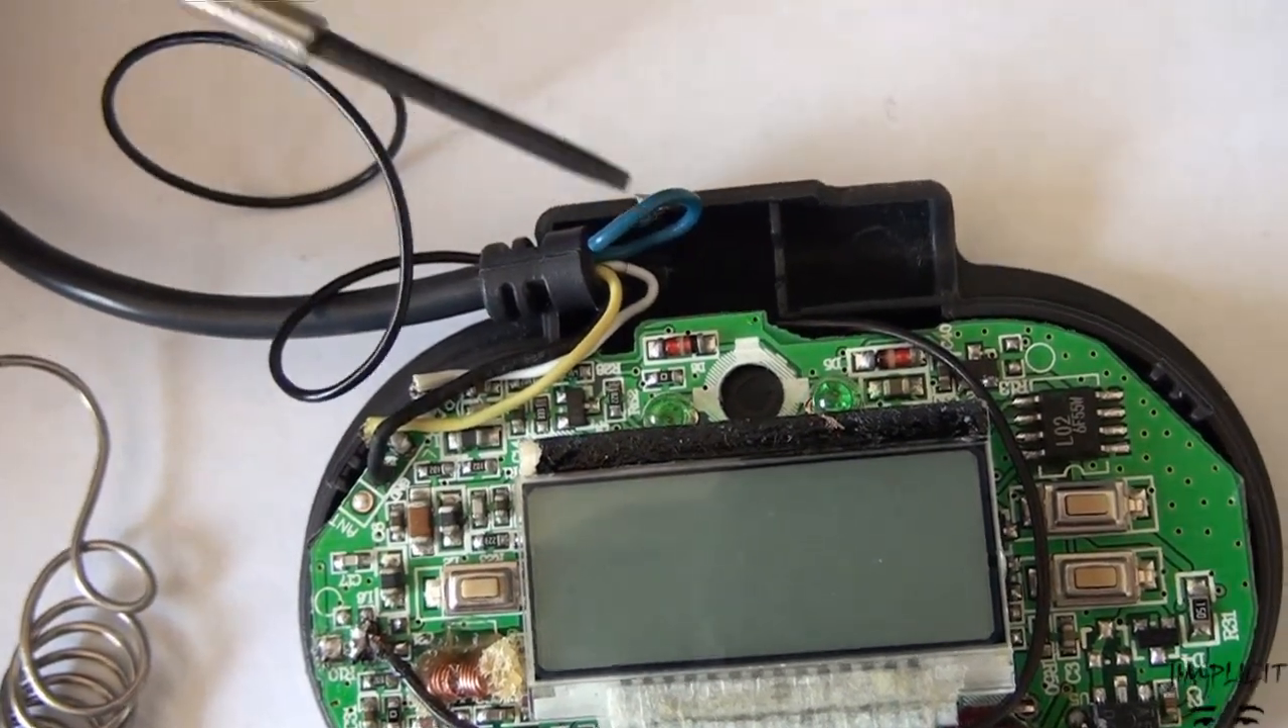And I tucked the blue wire over here because you don't really need the blue wire anymore.